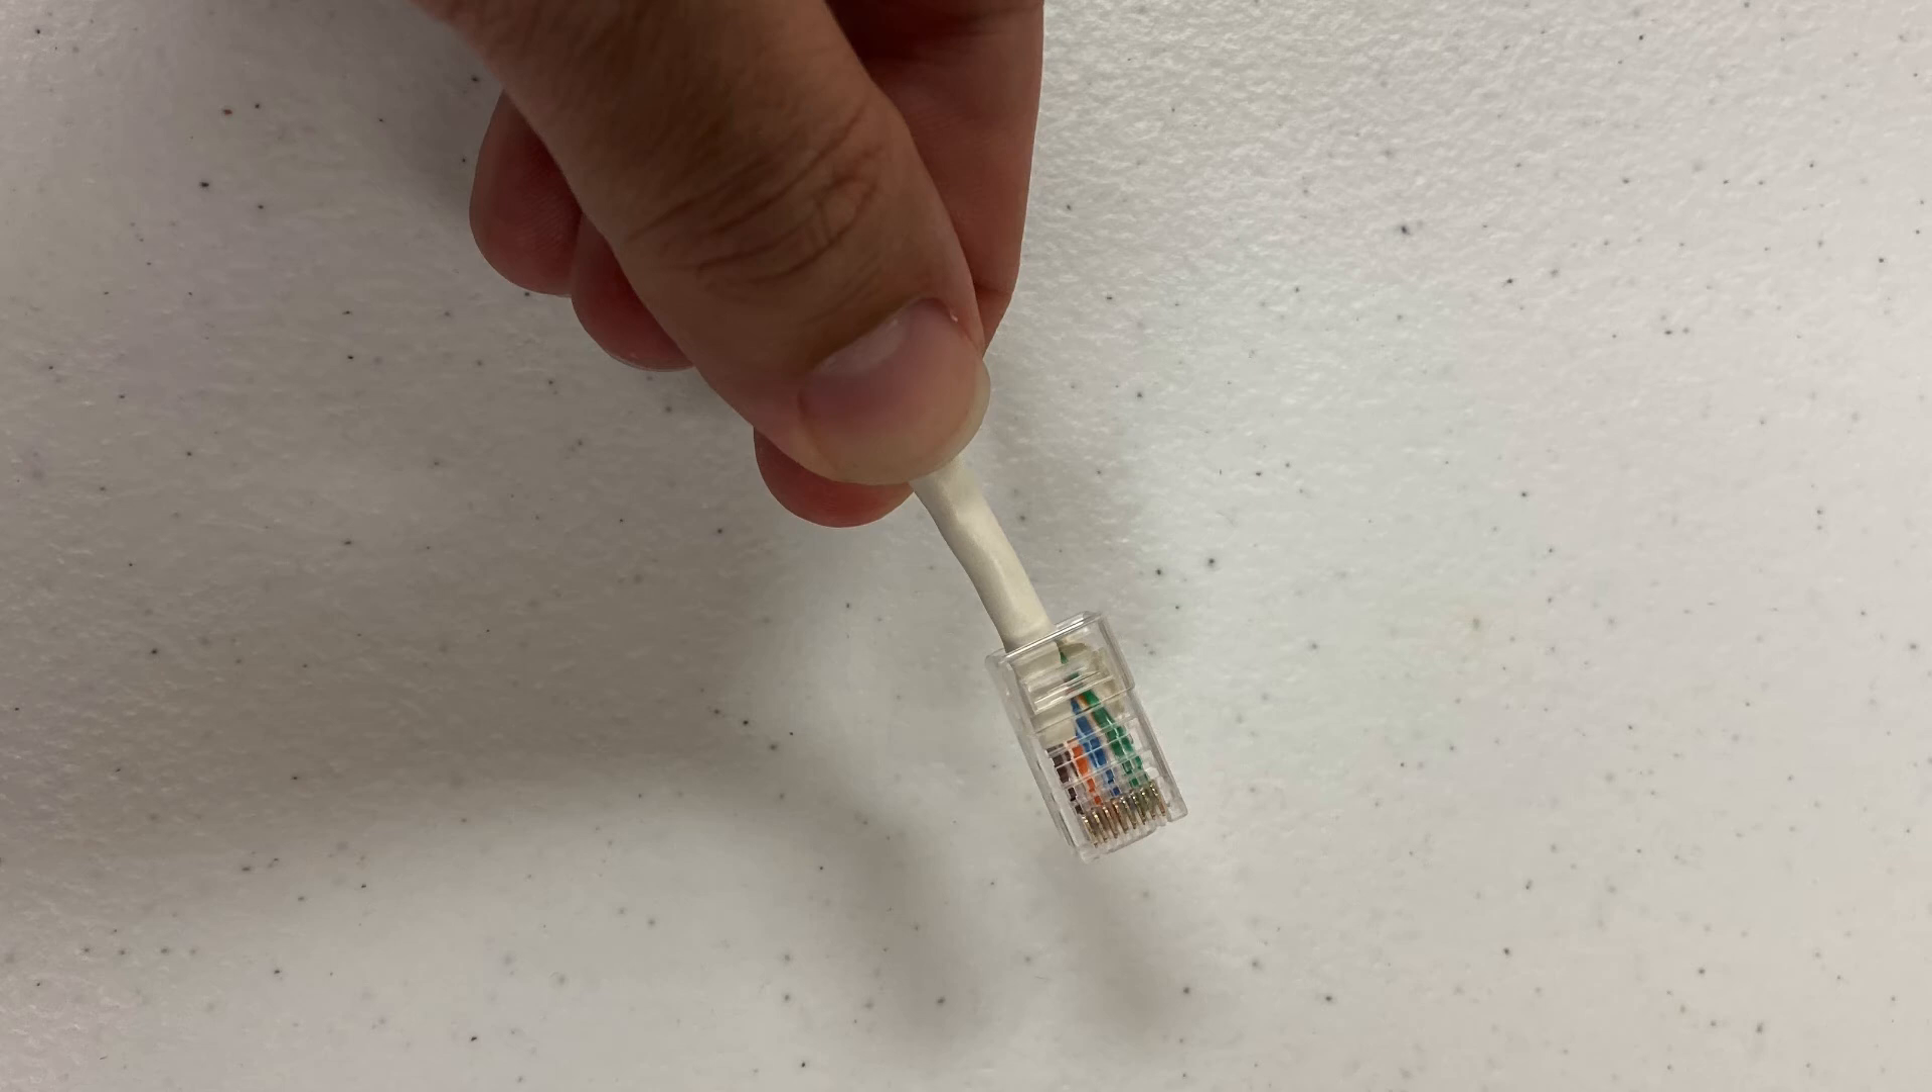There's the RJ45 end crimped onto our Cat5 network cable.